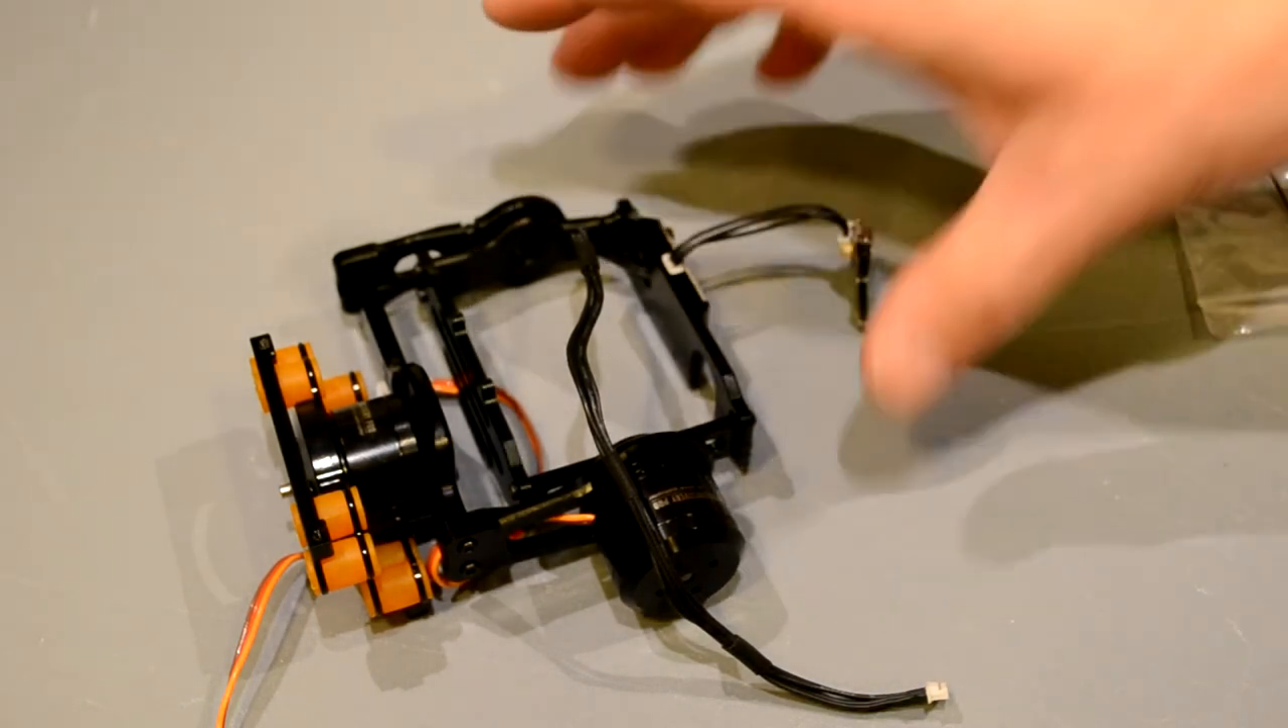Alright, so the gimbal frame is totally assembled.